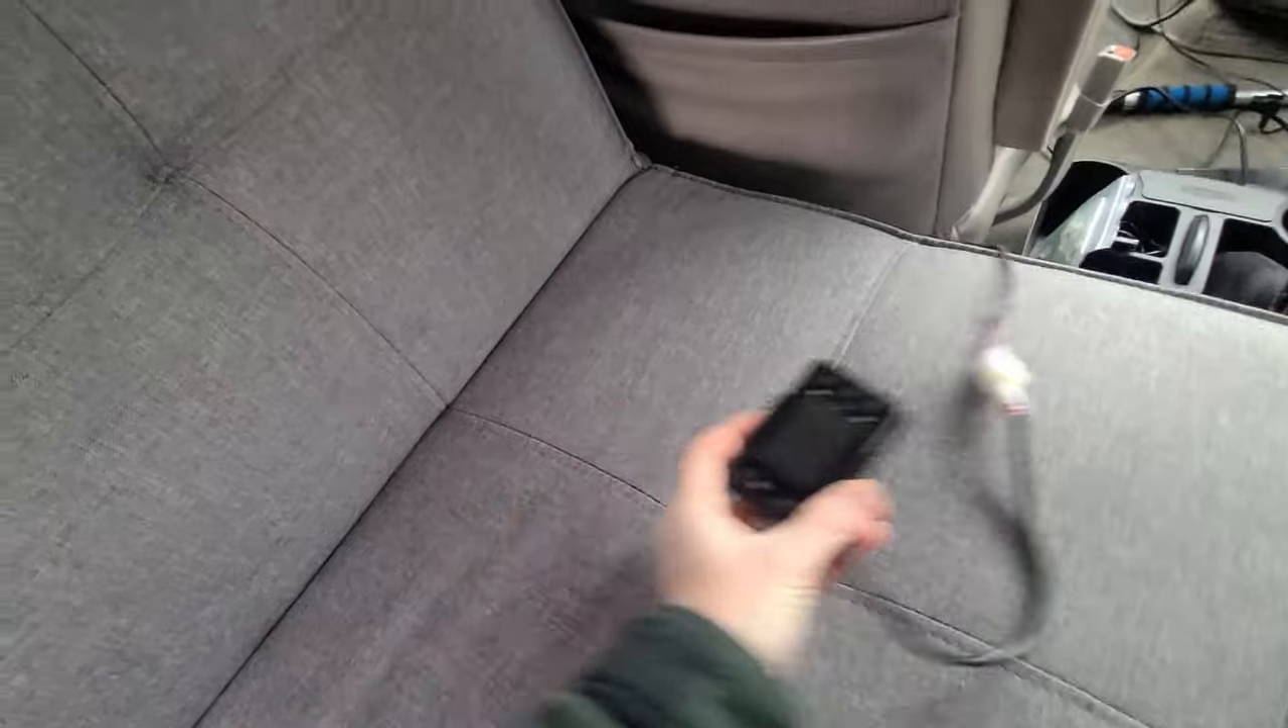Still have to mount diesel heater controller not too sure where I'm gonna put that yet.